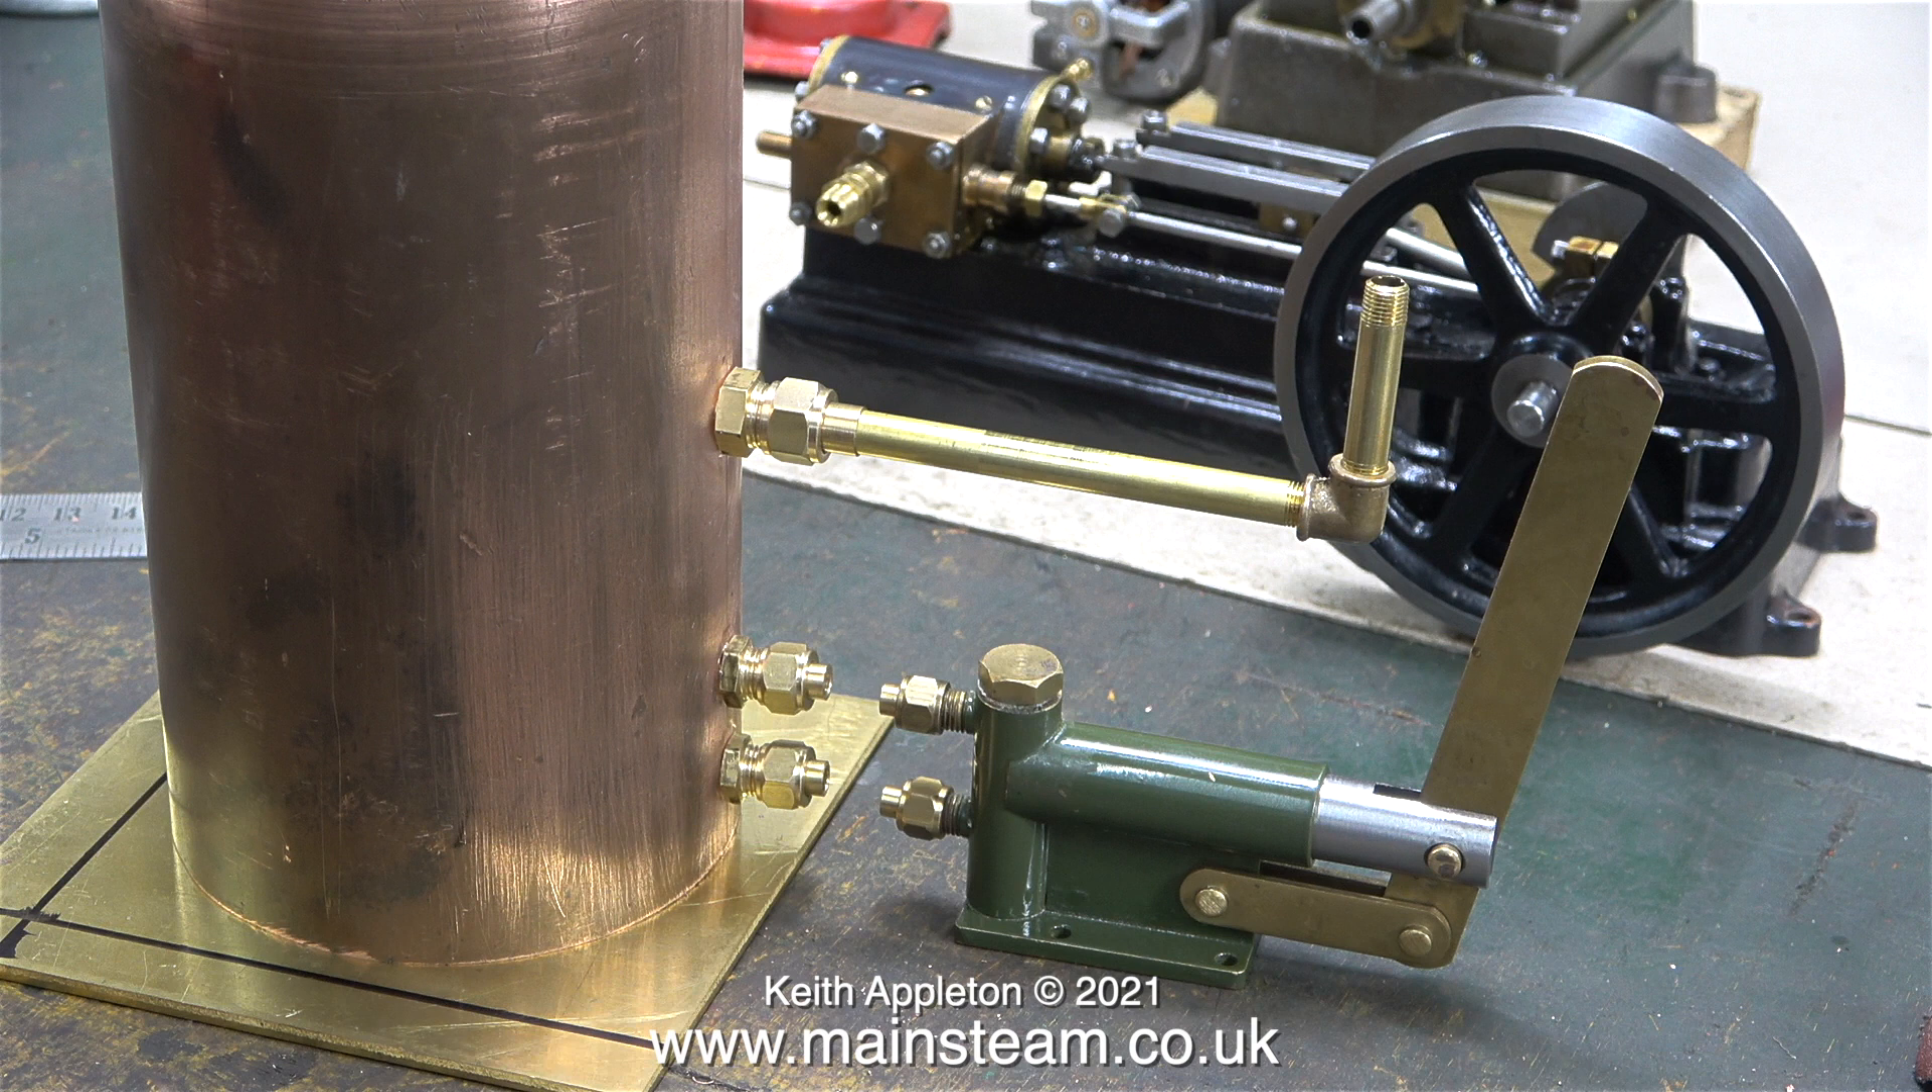As you can clearly see in this clip the inlet and outlet of the preheater coil is exactly the same as the inlet and outlet of the pump. This is purely by coincidence and when I sit the copper tube on top of a piece of three millimeter brass sheet everything lines up very well.